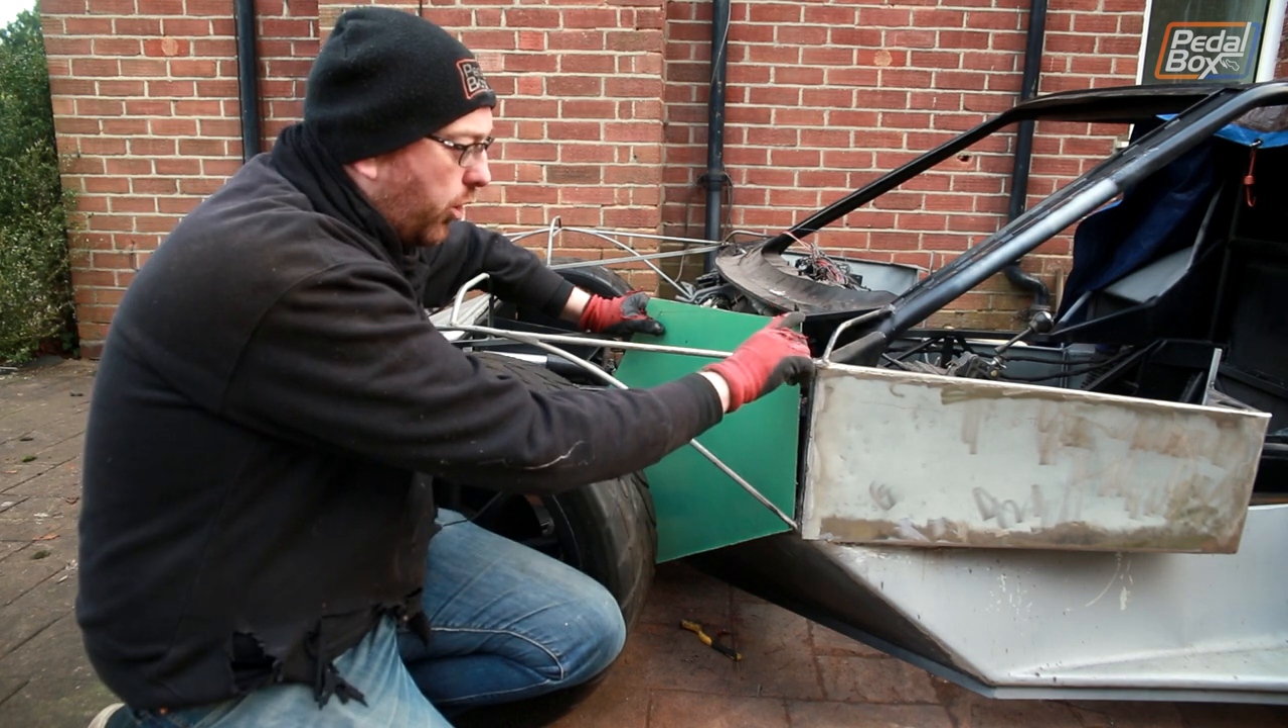Obviously it's a little bit too tall but that's because we haven't shaped the top of the arch.